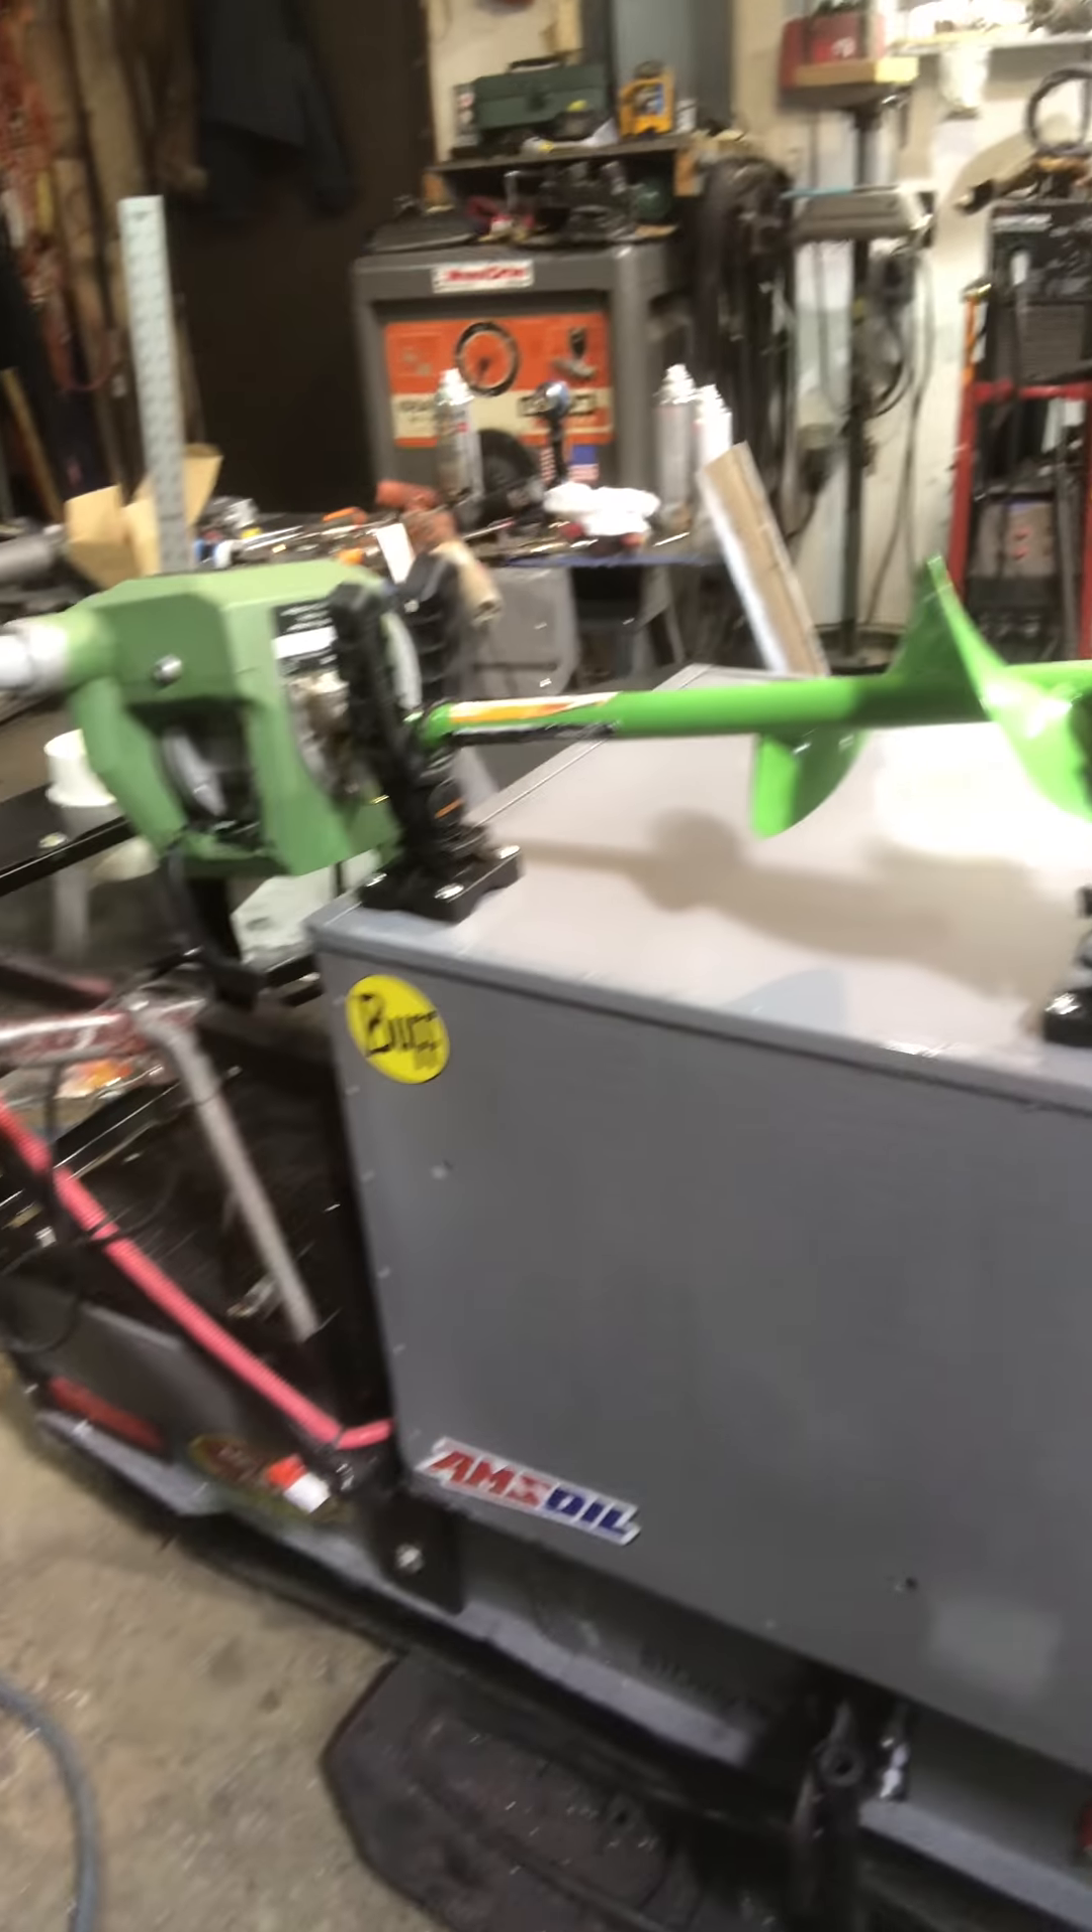I got the ice auger mounts on.